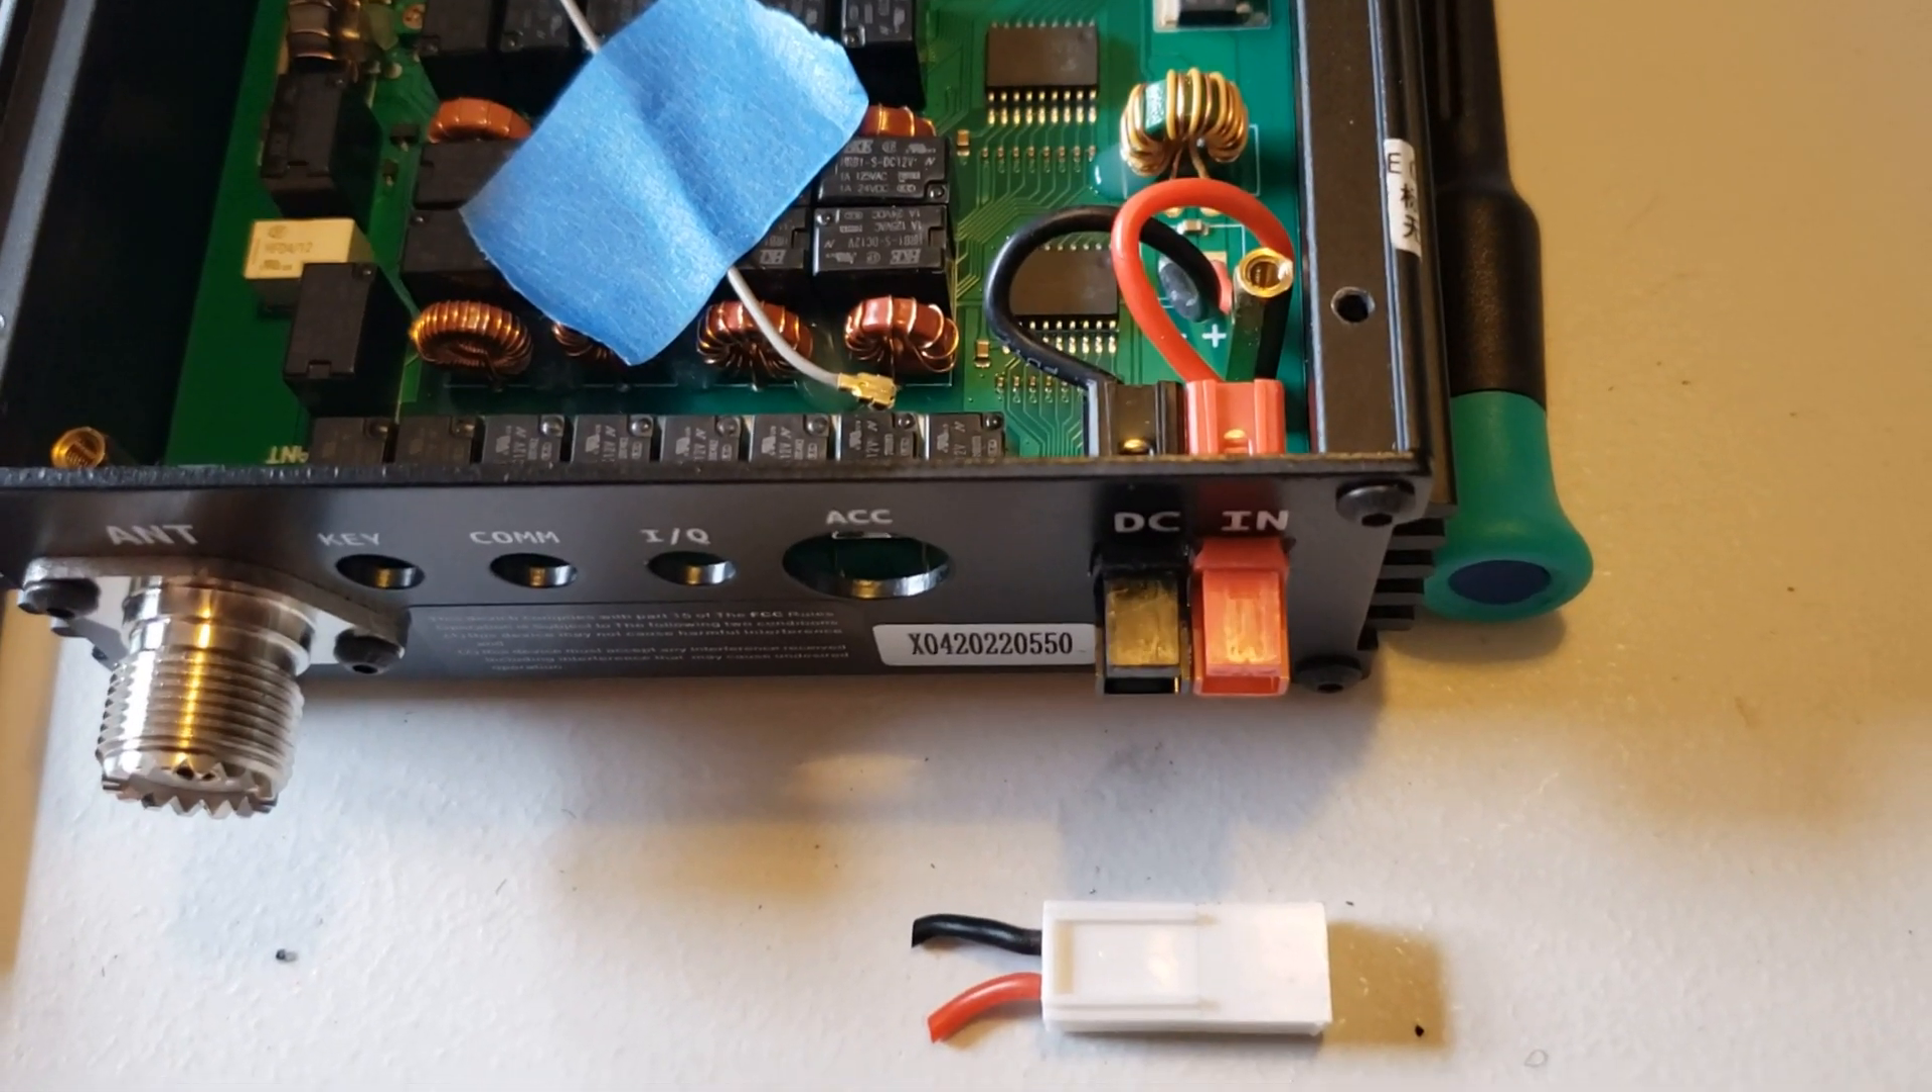We are now at the point in the mod where the power poles are through the back. The filing has been accomplished.